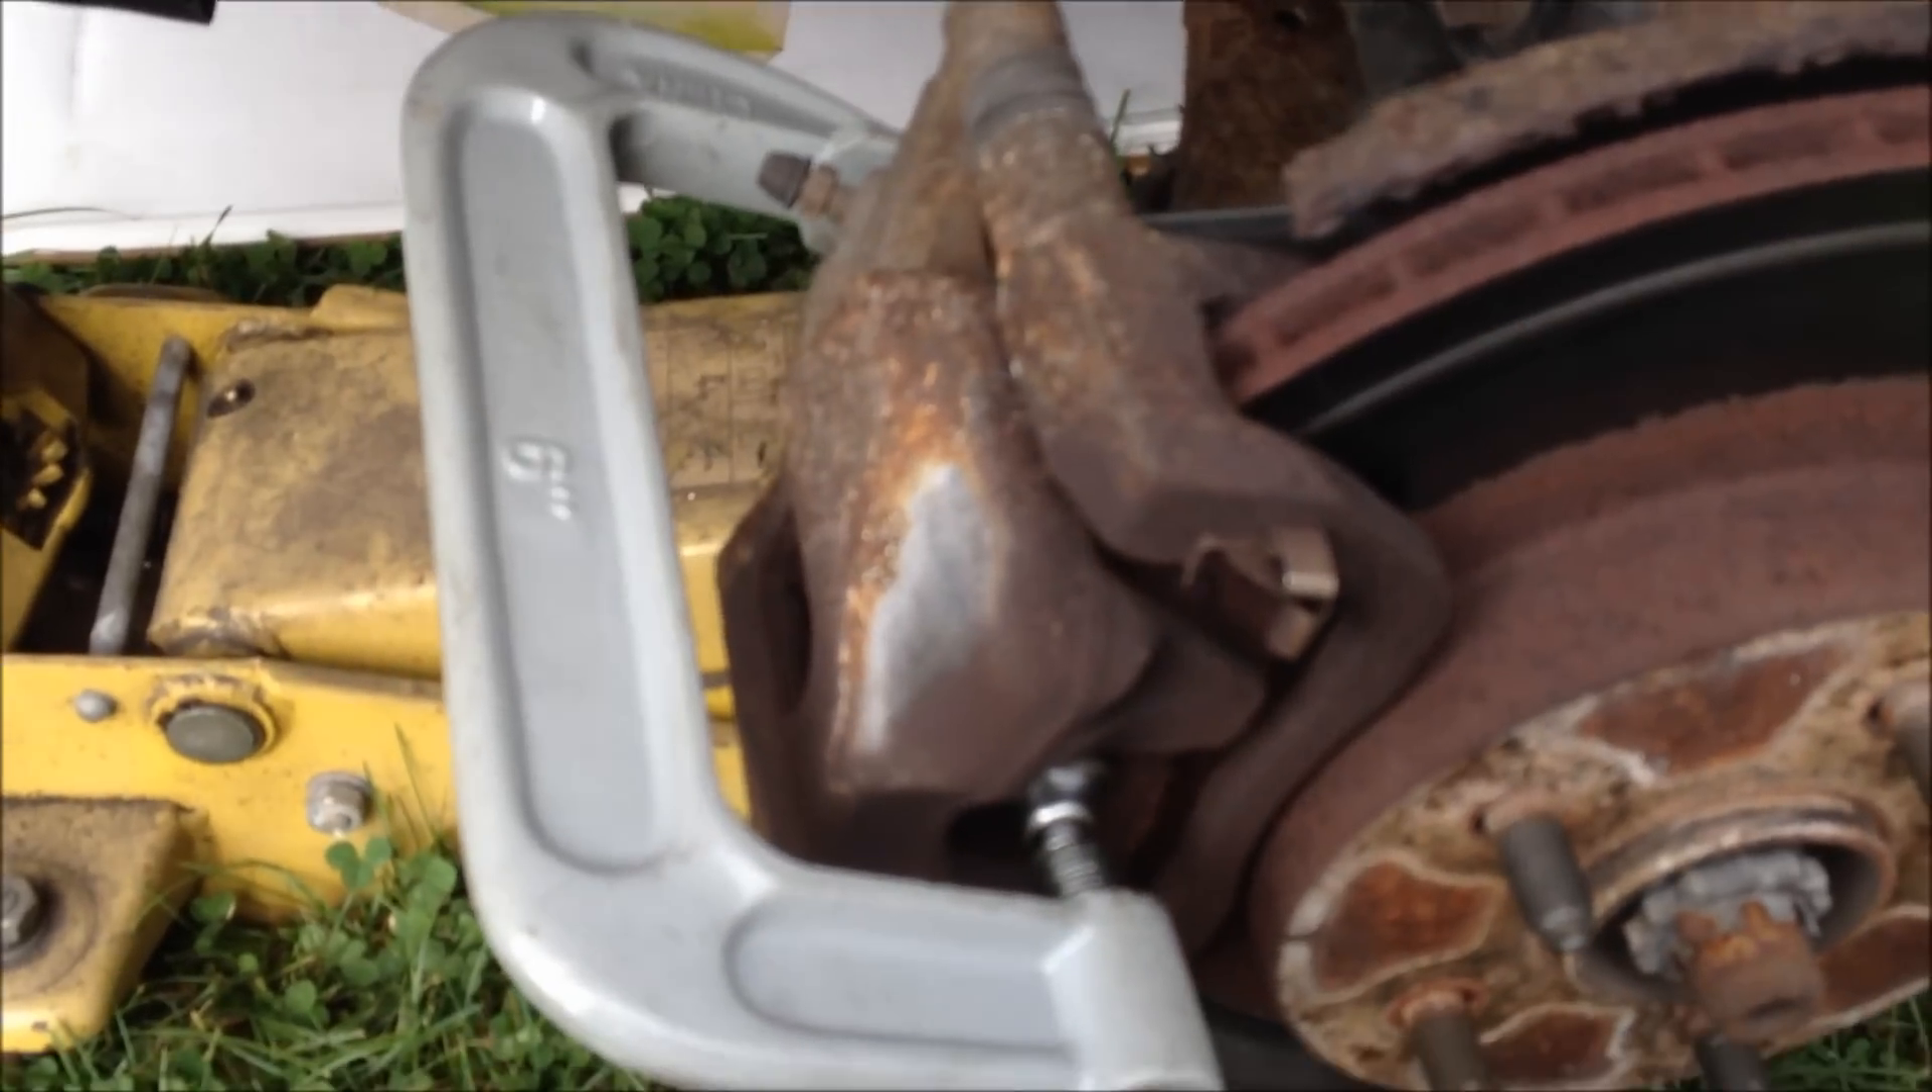Okay, we got the wheel off.